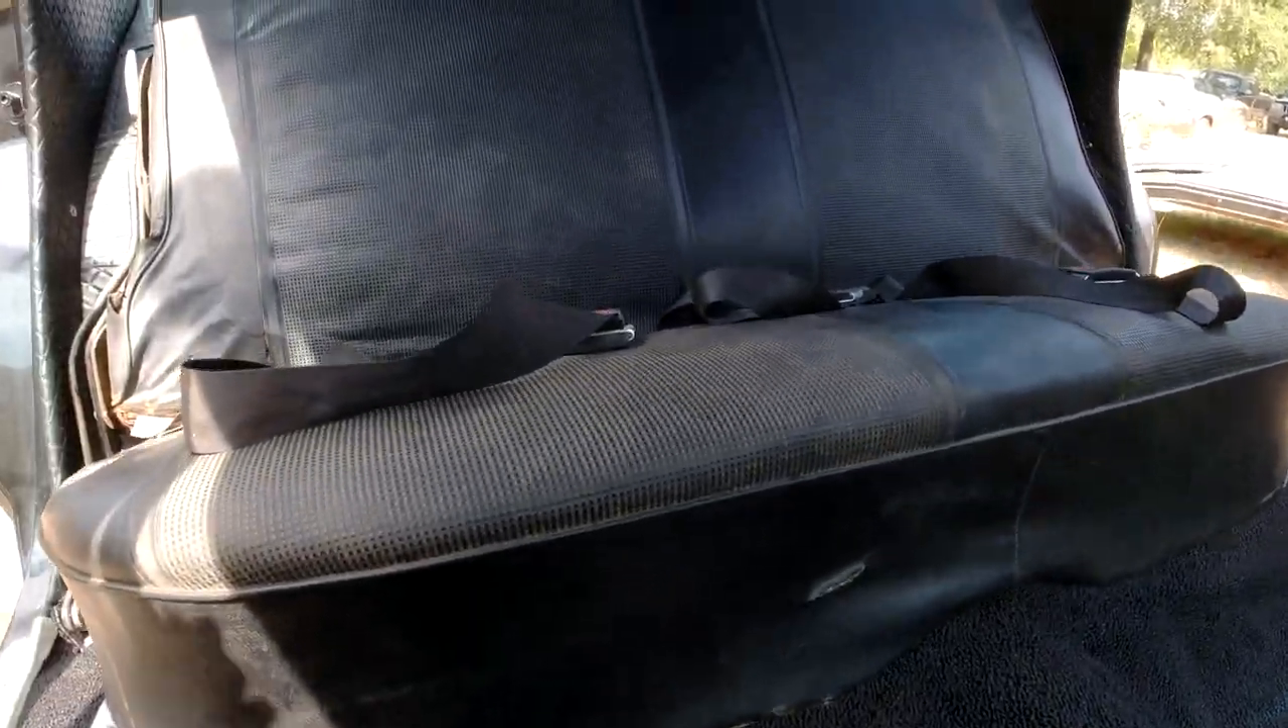I got the back seat in.